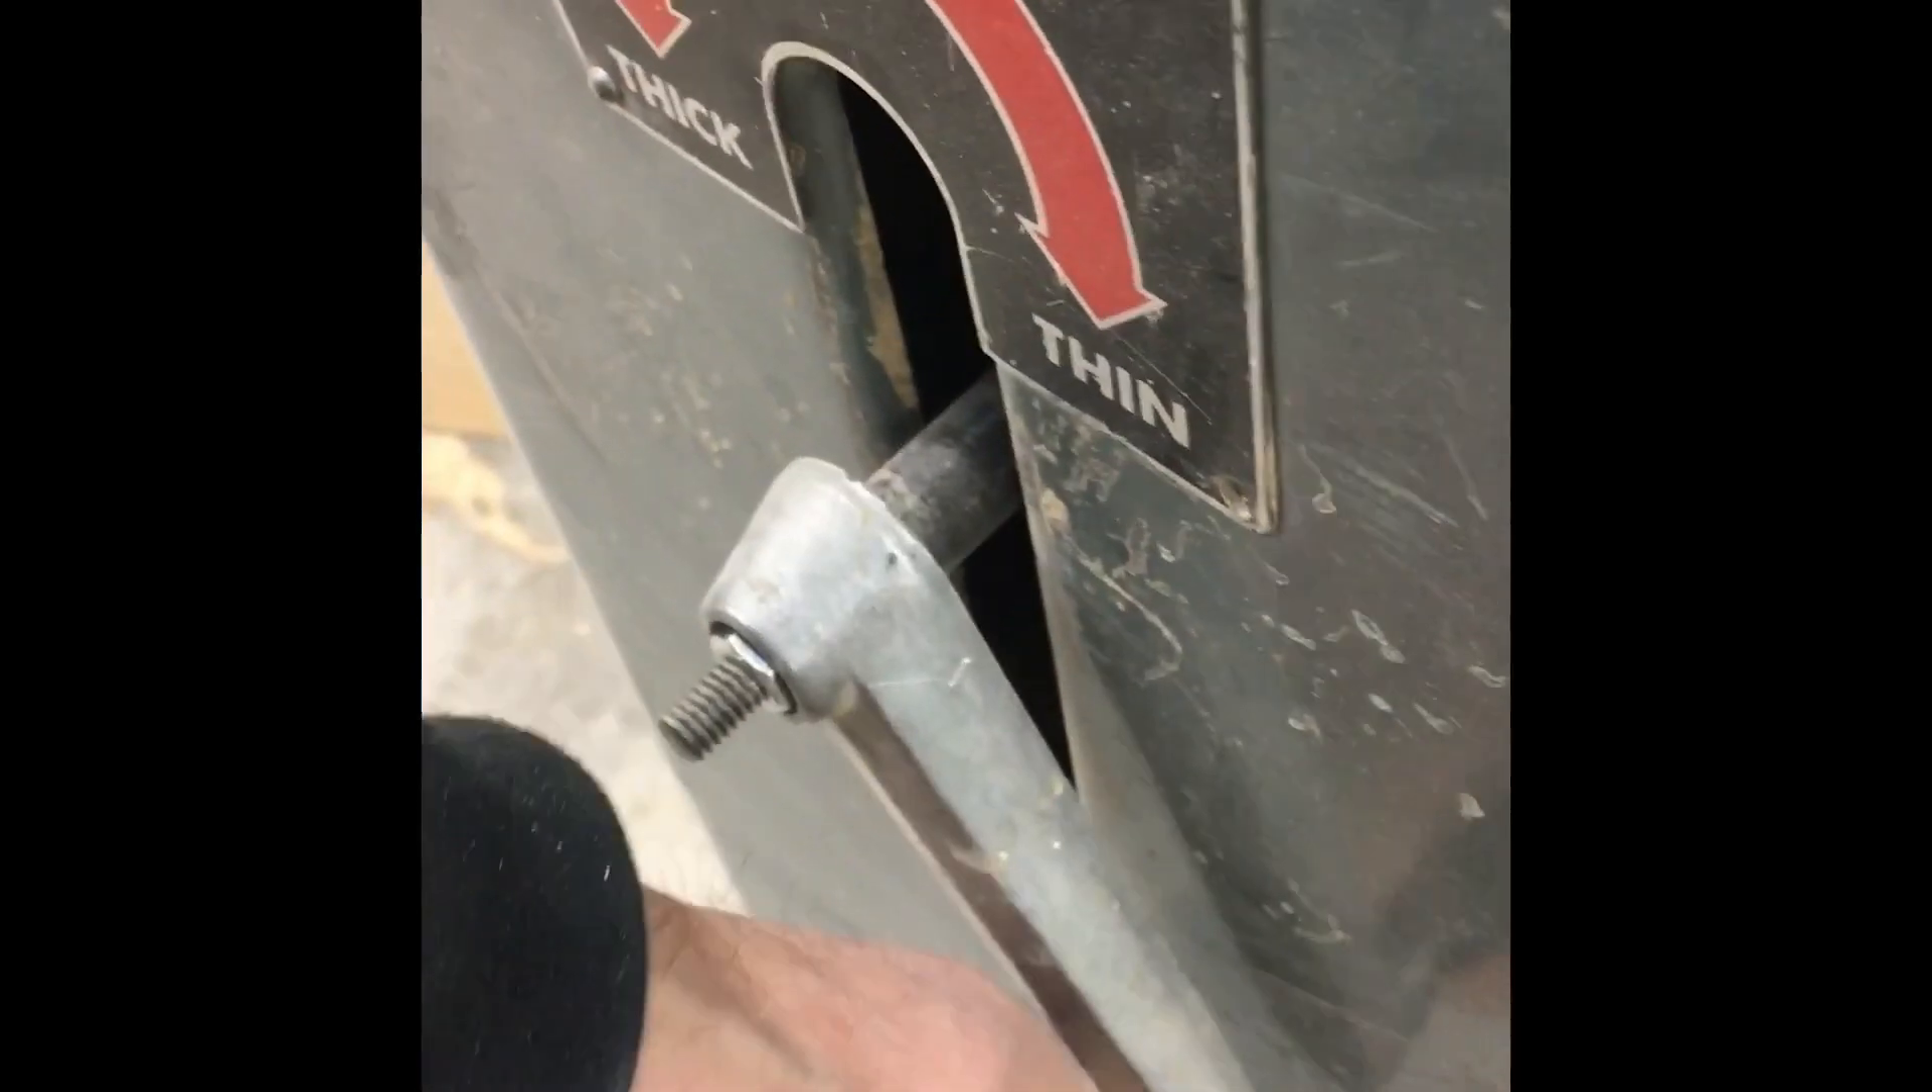There is this screw sticking out.